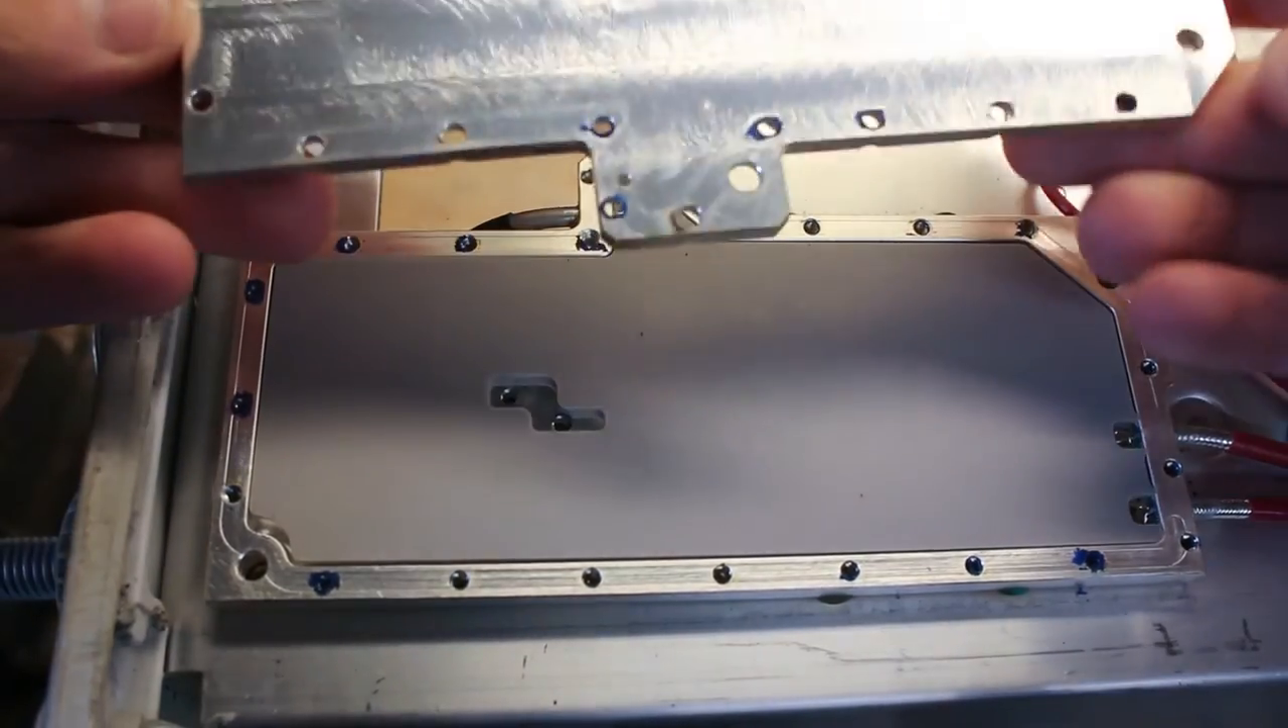I very gently removed the whole set of screws, holding down this actually very heavy piece of metal.